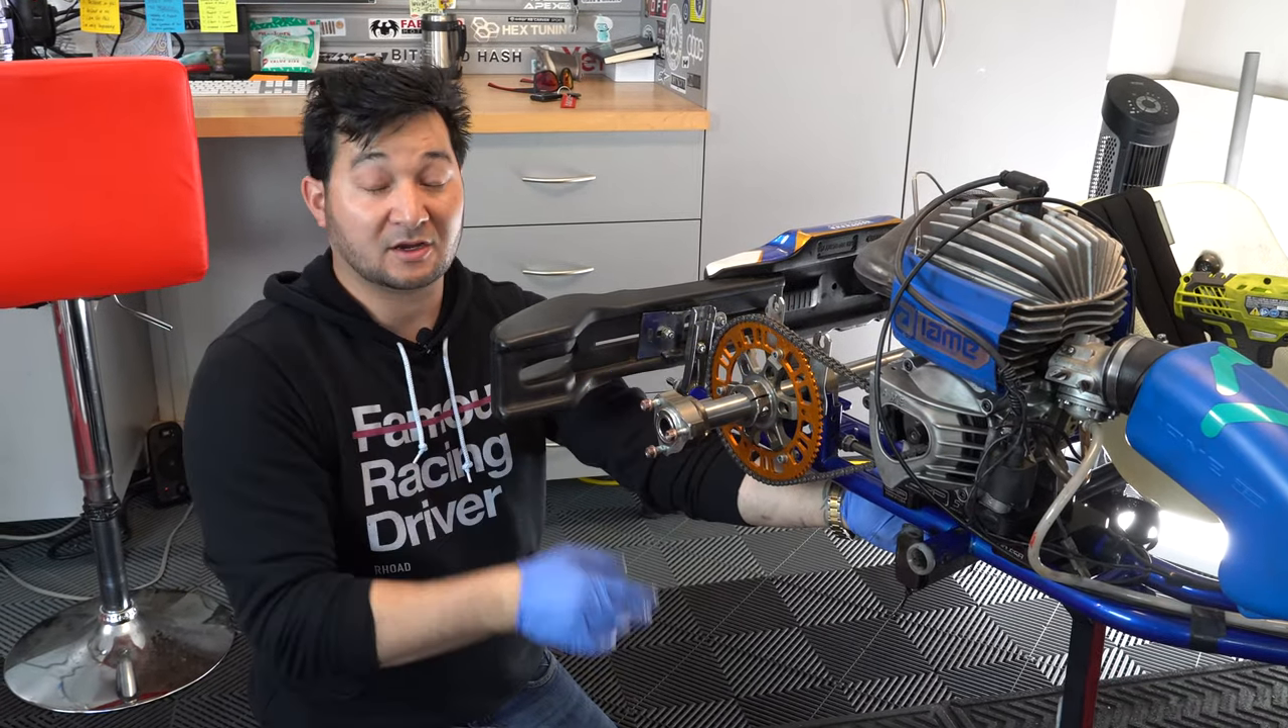We've gone ahead and reinstalled our new sprocket or installed a new sprocket, not reinstalled.